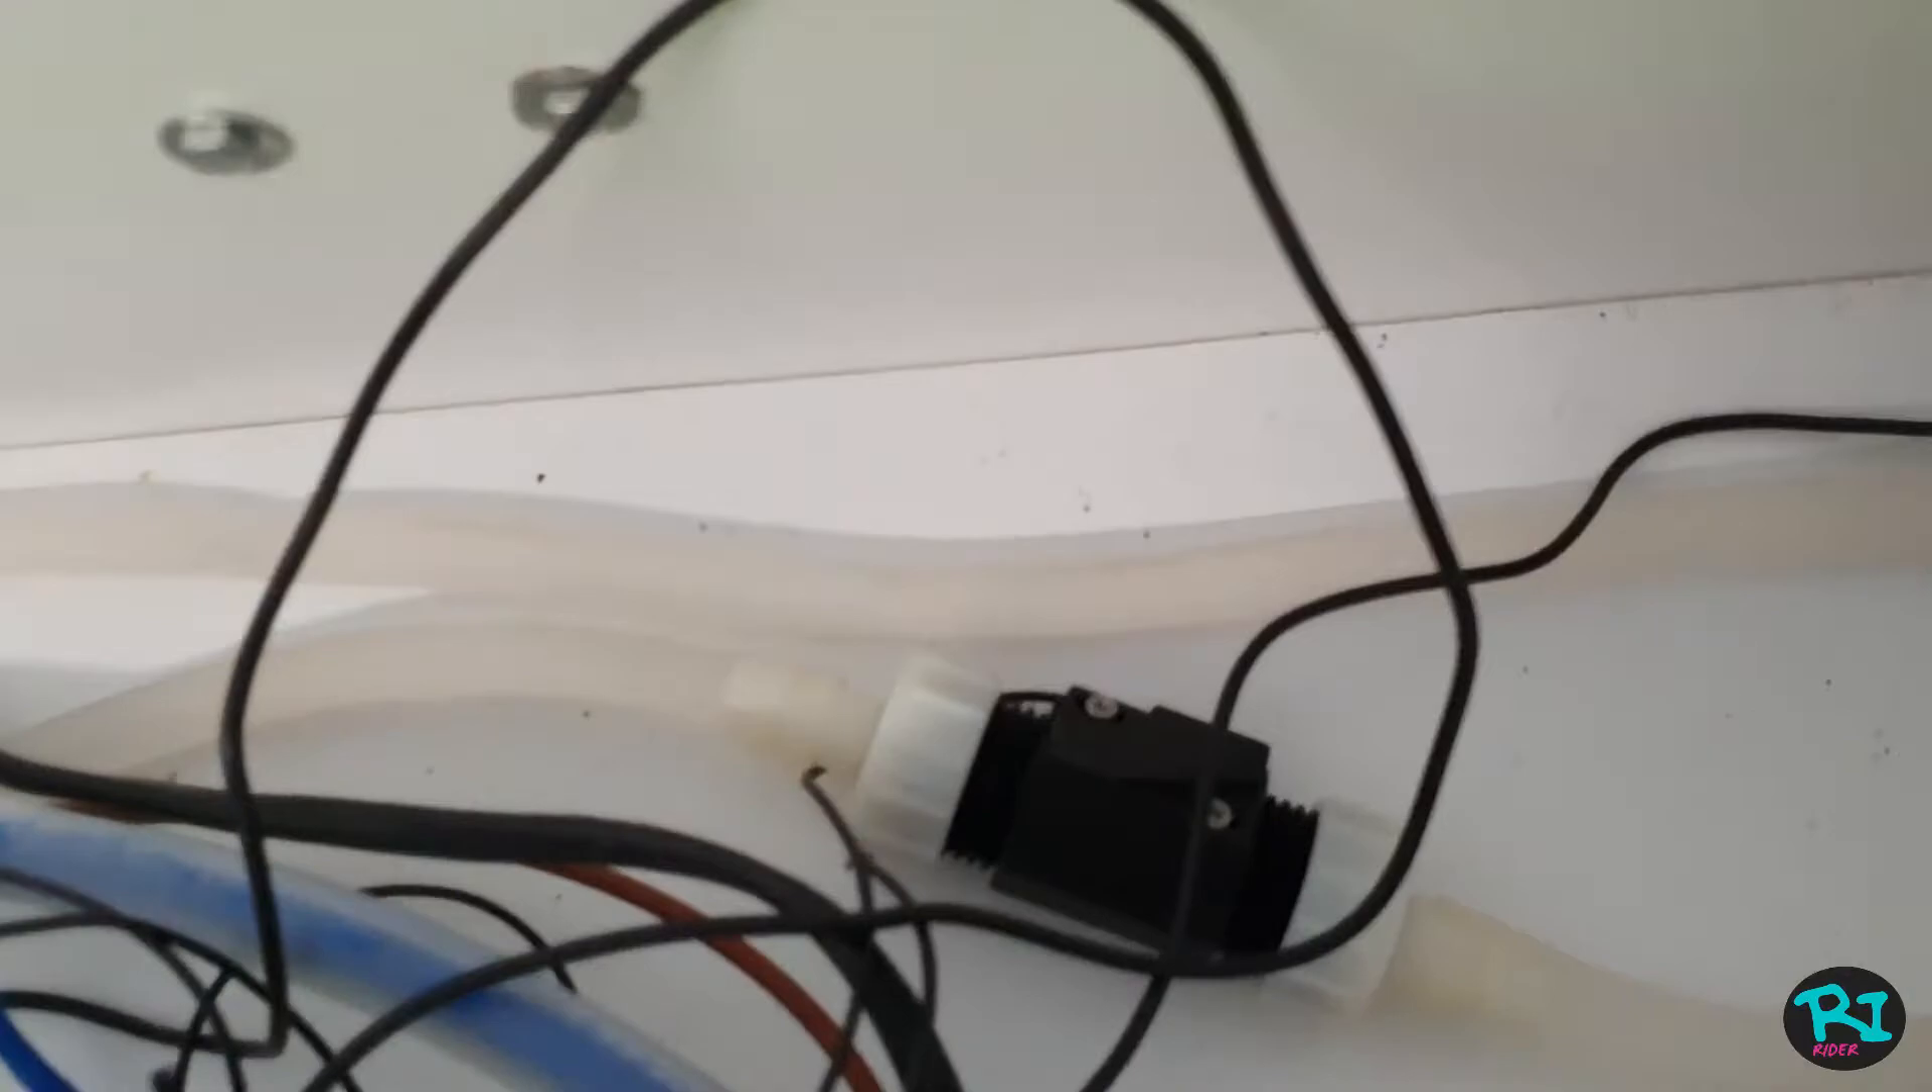Bueno, aquí ya está colocado el sensor.